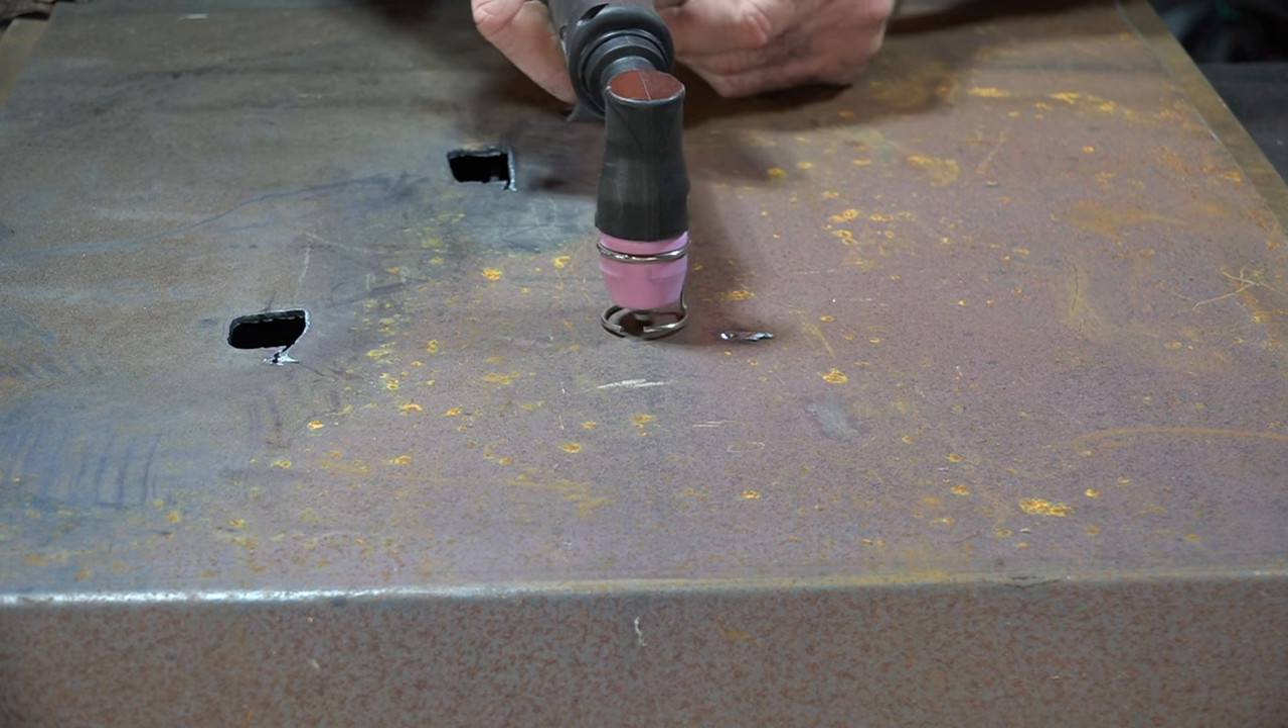So we've got the stand-off guide on.